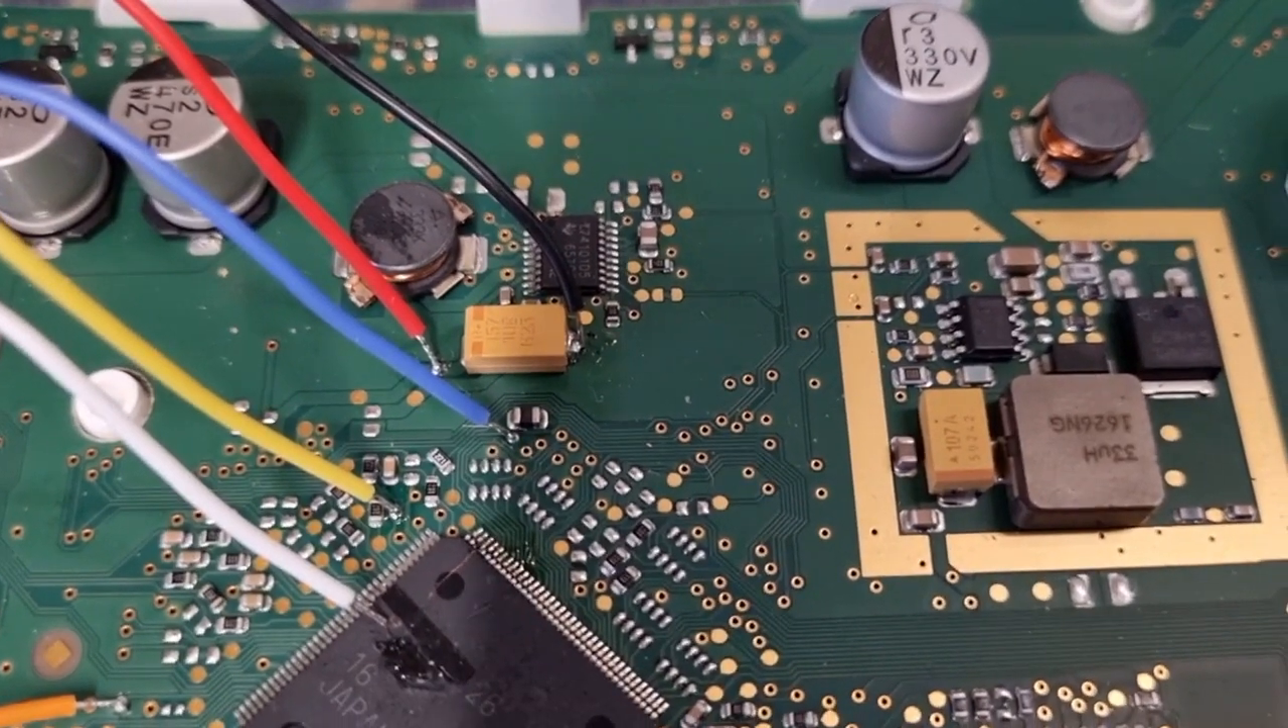I think it says Volkswagen Polo 2016. So I've made all the connections to the dashboard.